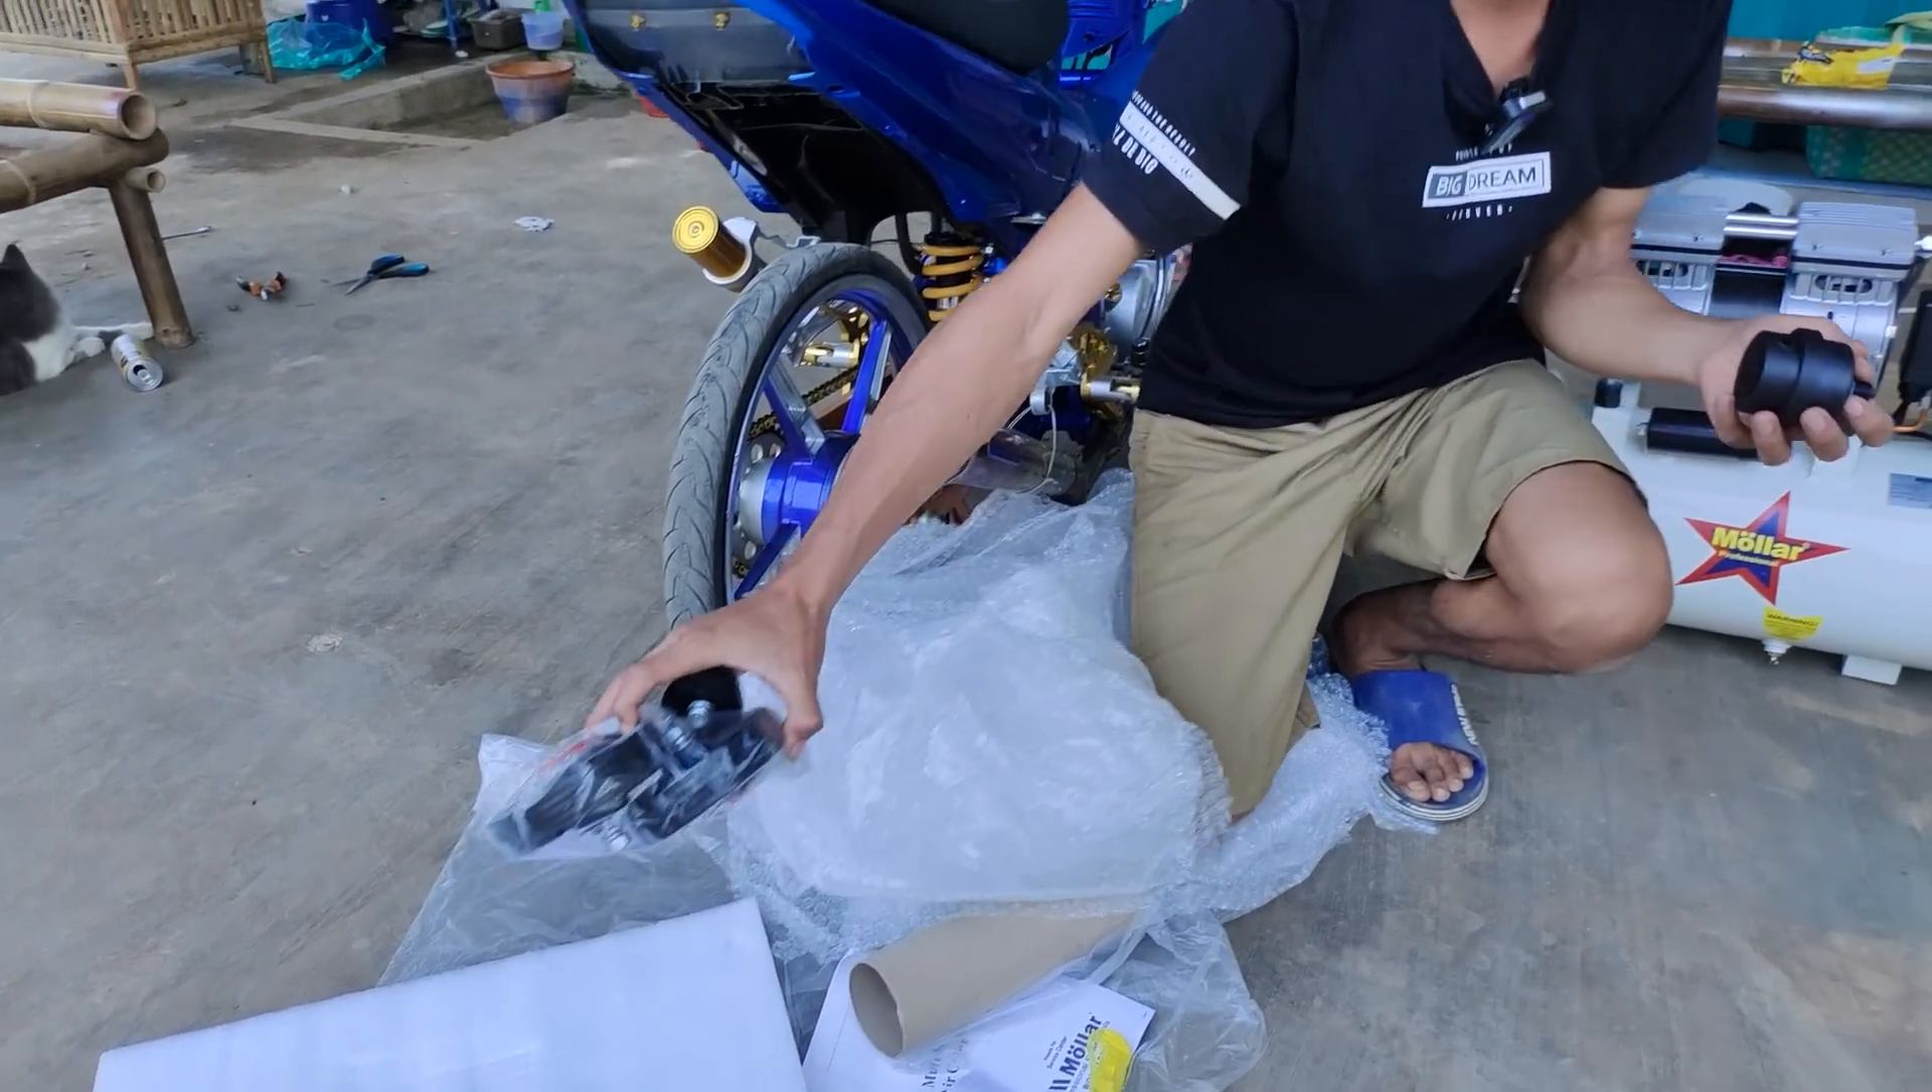Masih ada yang belum dipasang guys Ini untuk filternya Terus dan ini untuk Rodanya guys.